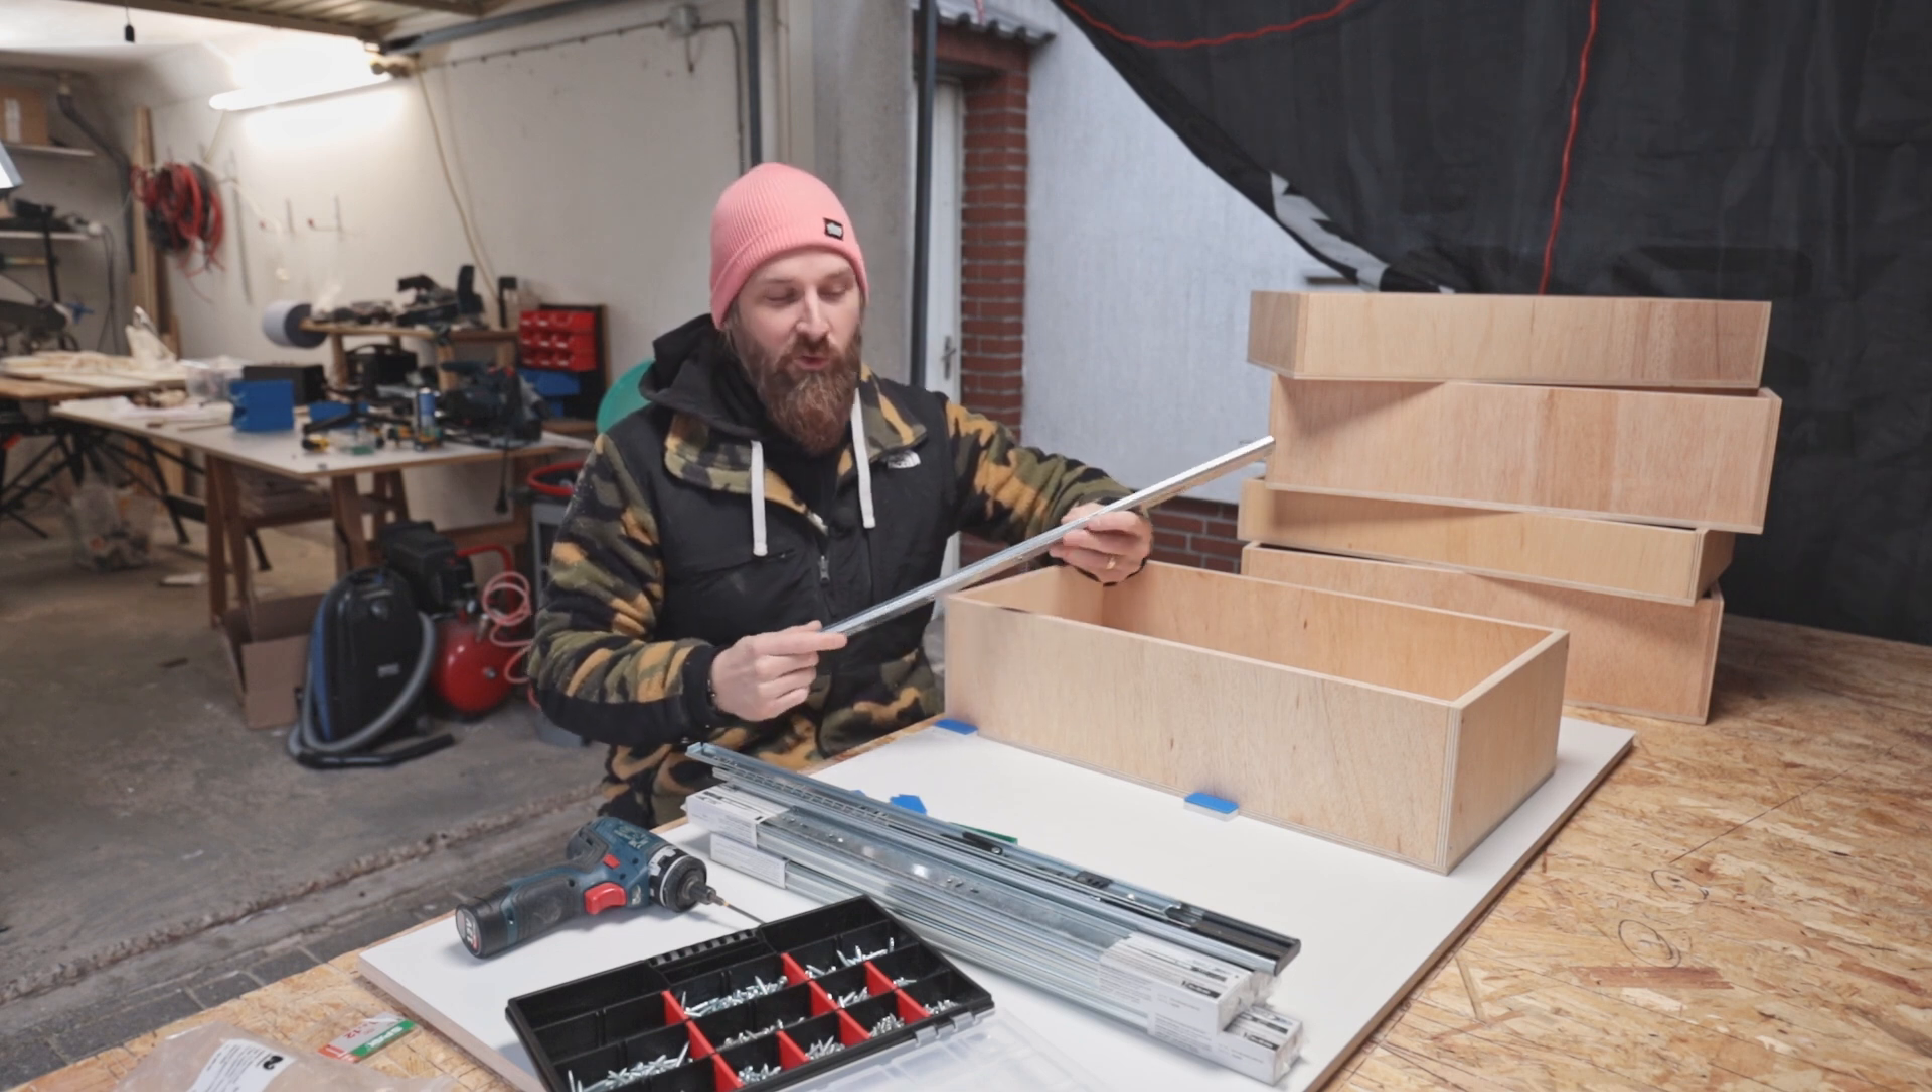Was jetzt noch fehlt, sind natürlich die Auszüge für die Schubladen, damit wir sie dann auch final in den Van einbauen können.